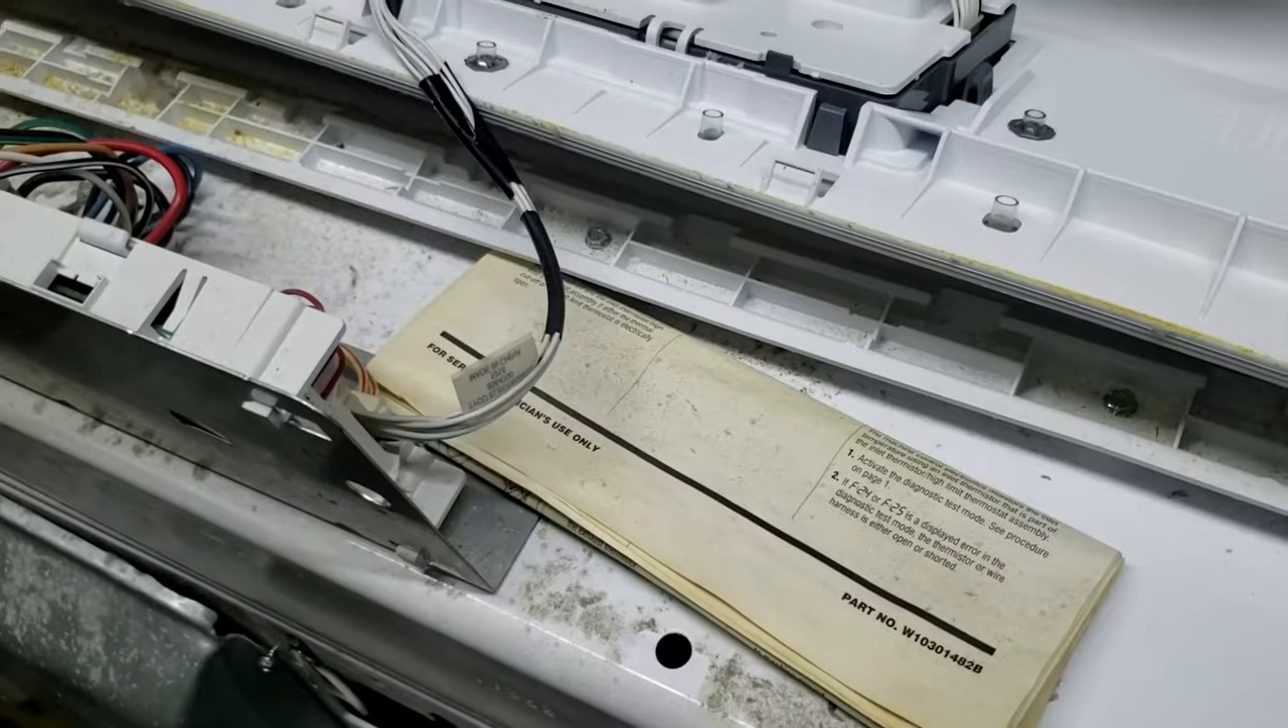With the console top off i have the technicians manual here which shows you how to throw the unit into diagnosis.